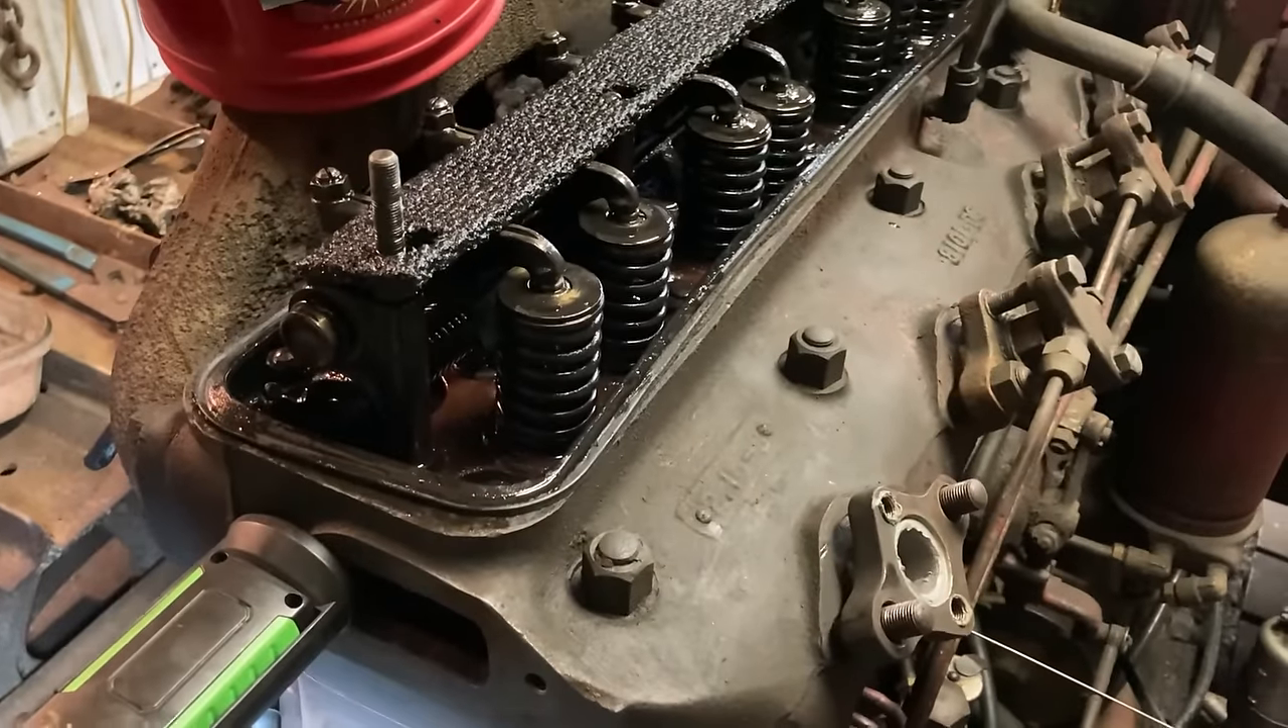And we have the valve cover off.